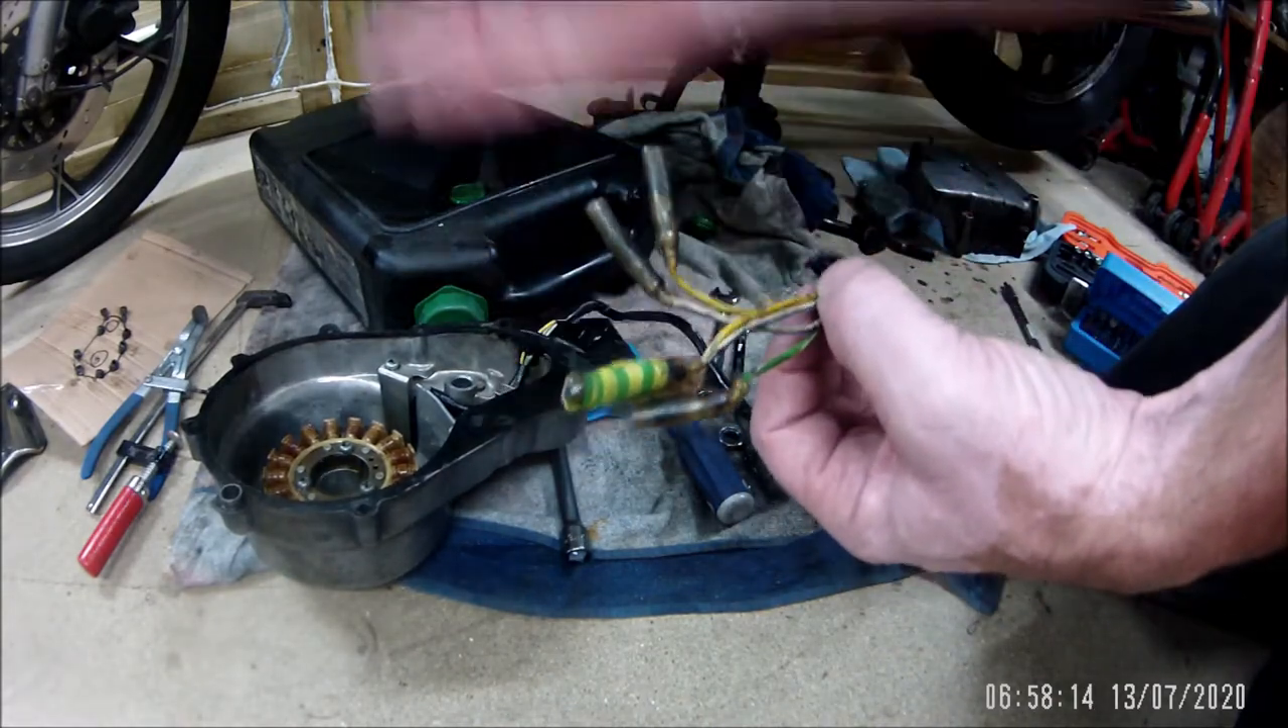Alternator slash stator cover is off, wires are out.